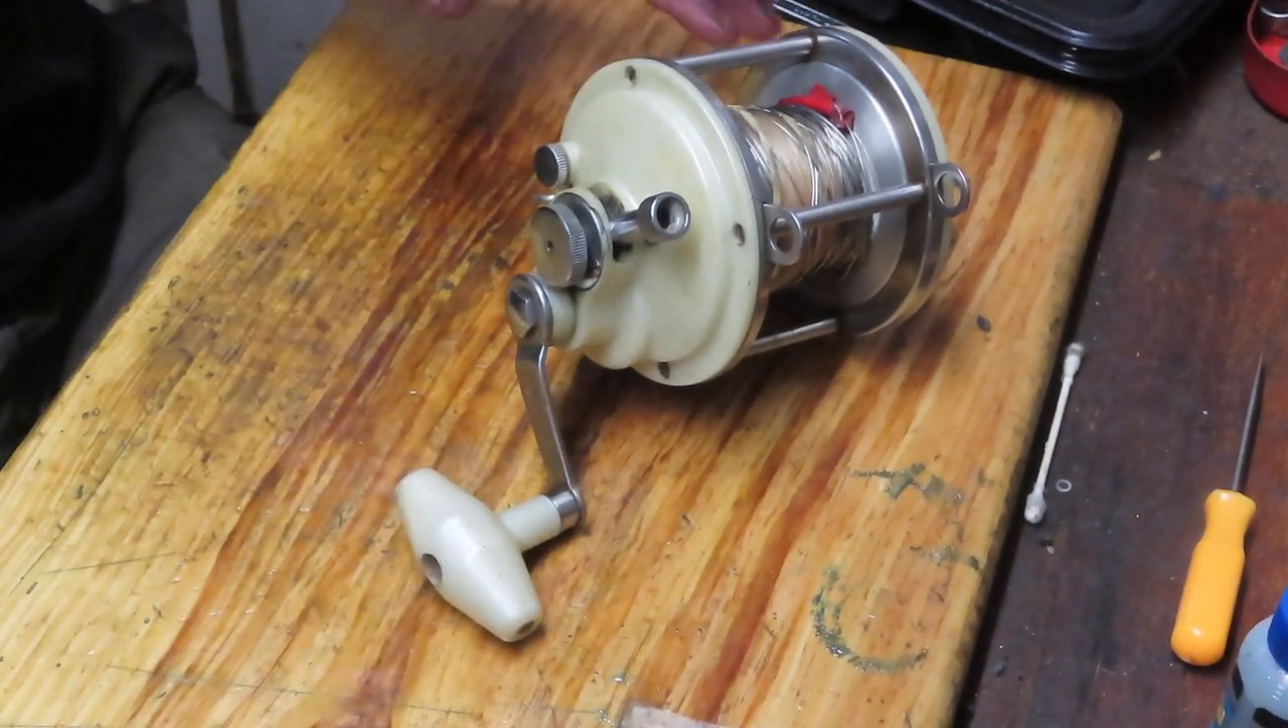So the reel is back together again.